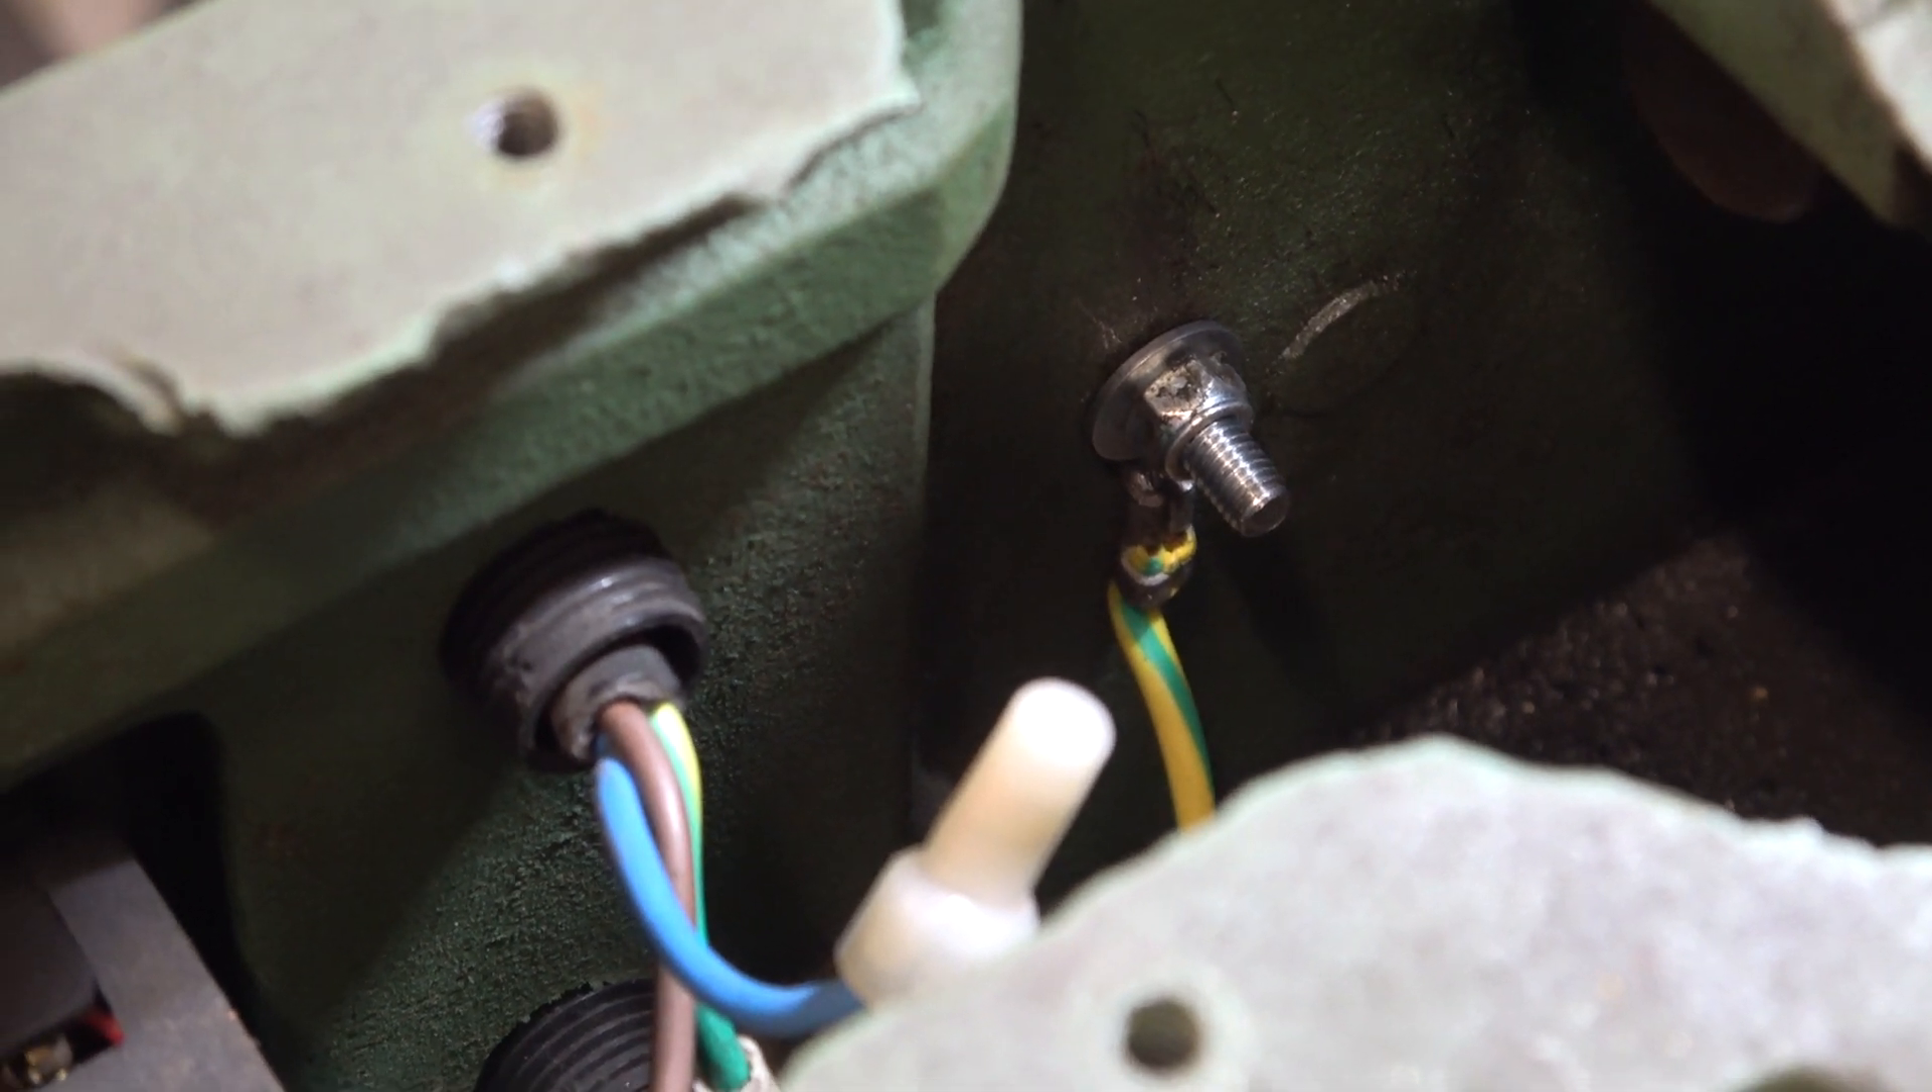Right, you can see the earth clamp fitted there. And I've scraped the paint off to give a good connection.